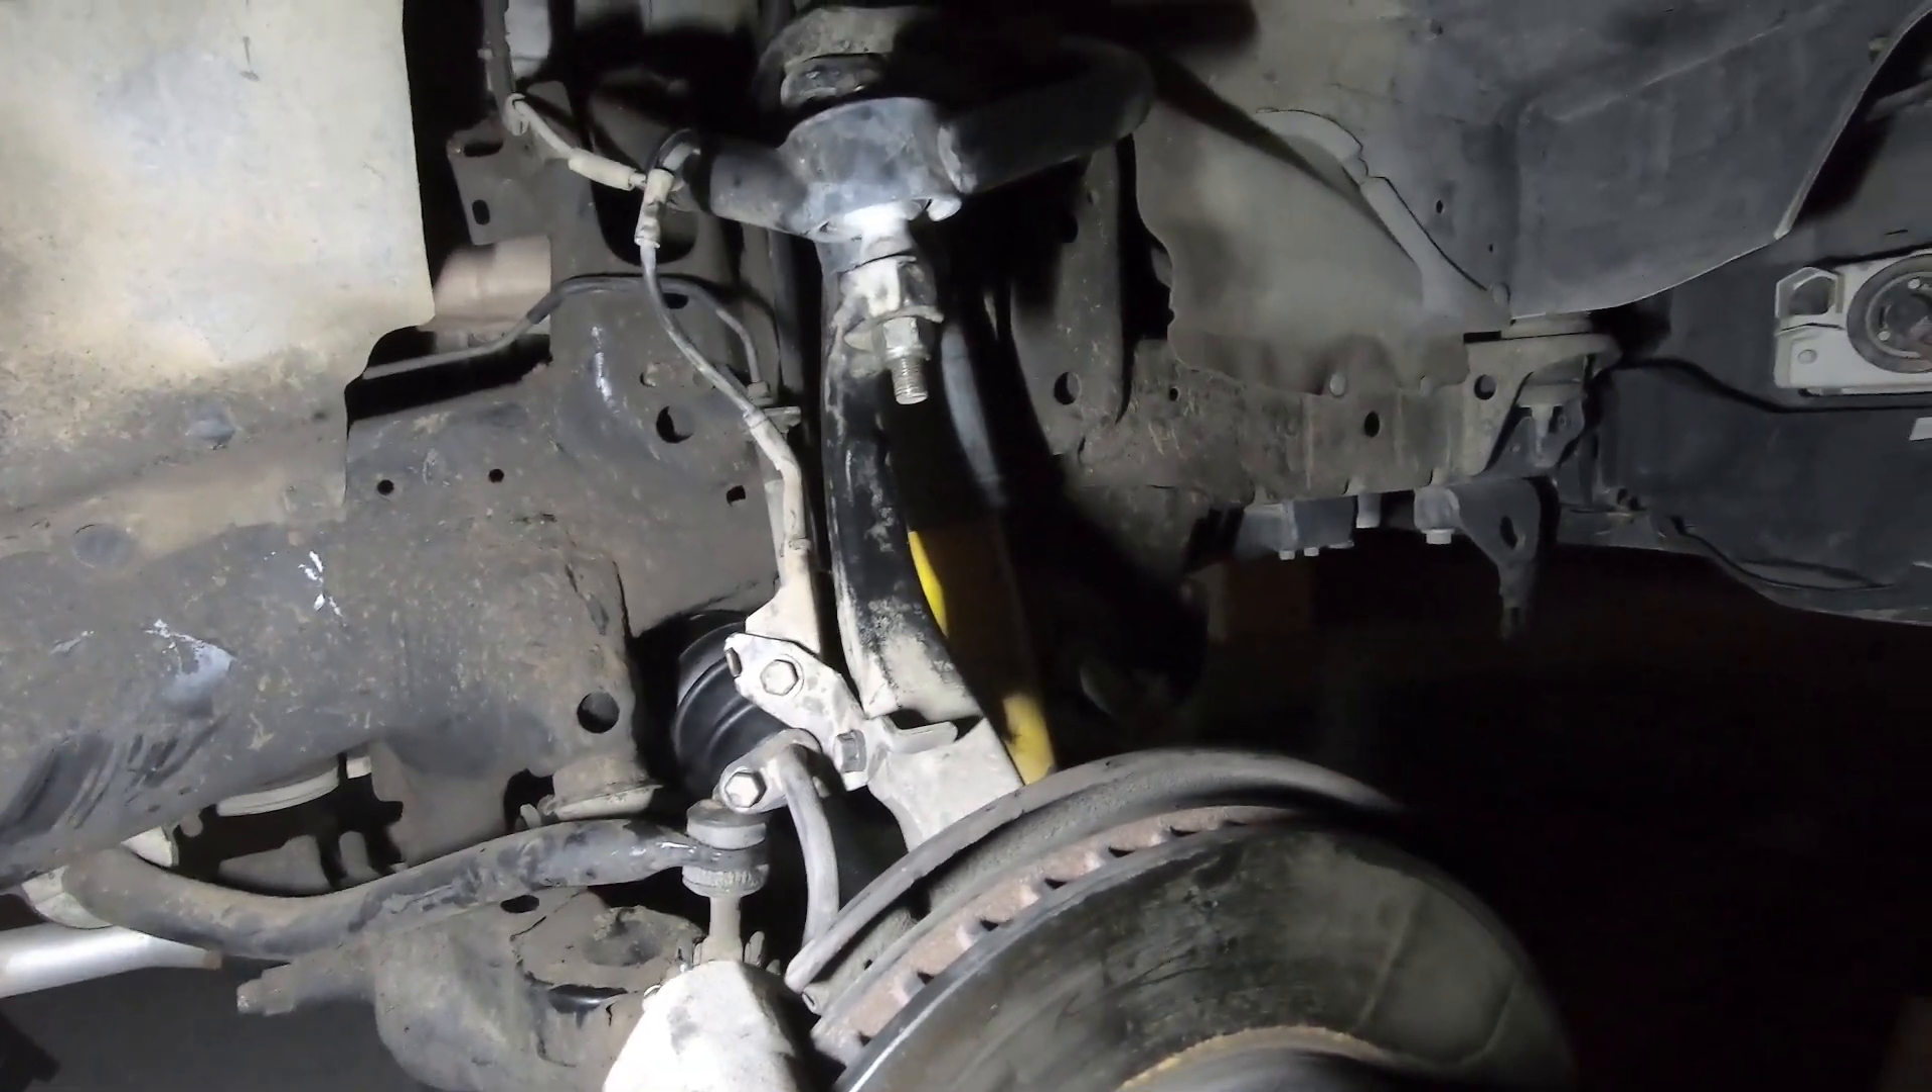All I got to do is put the wheel back on.